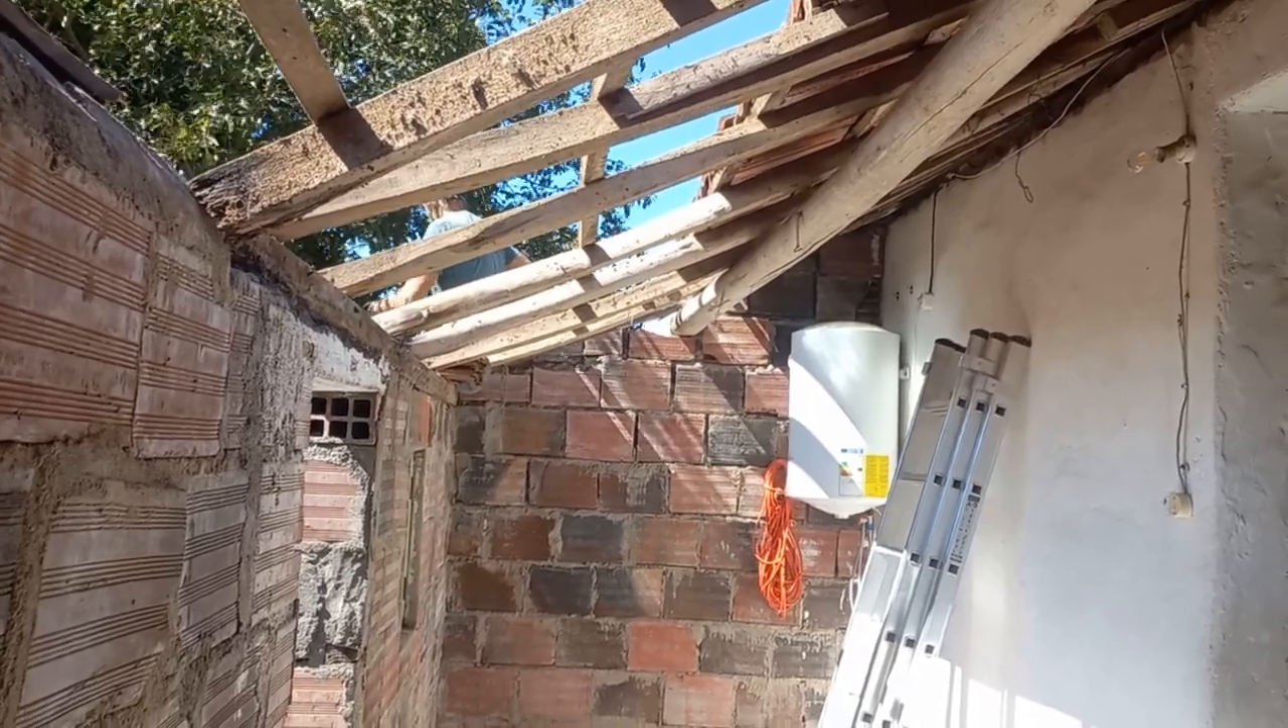So we finally started removing the tiles from the roof.